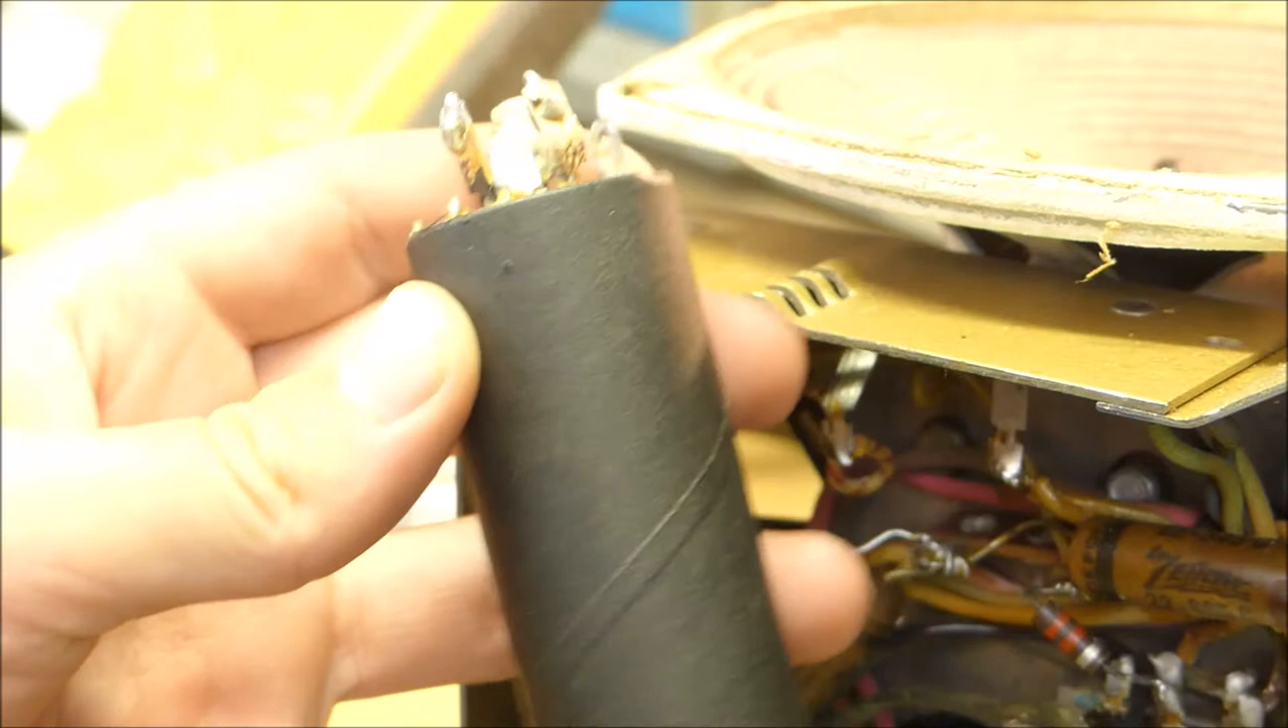After successfully removing this old vintage capacitor We can now set this aside and start adding our new capacitors.